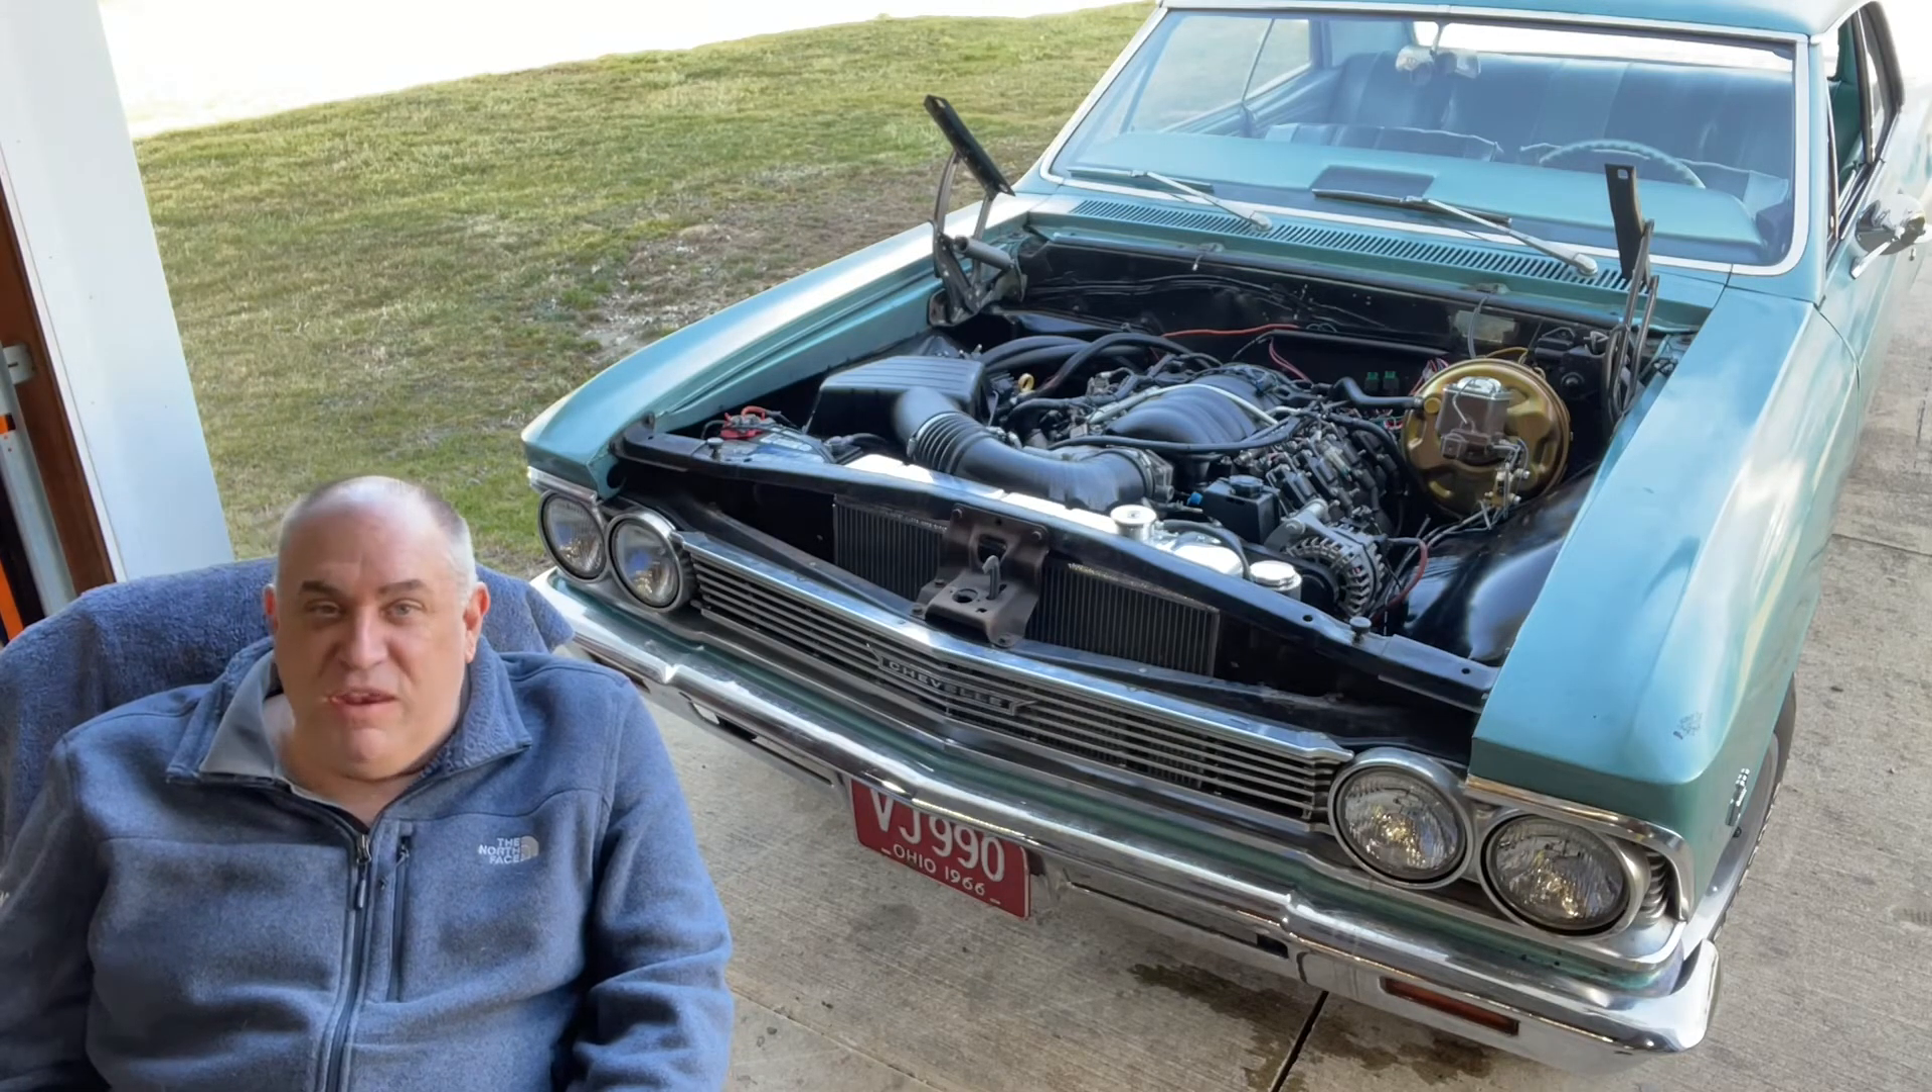I'll drive it around the block without the hood on. I got to get some people over here to help me with the hood.